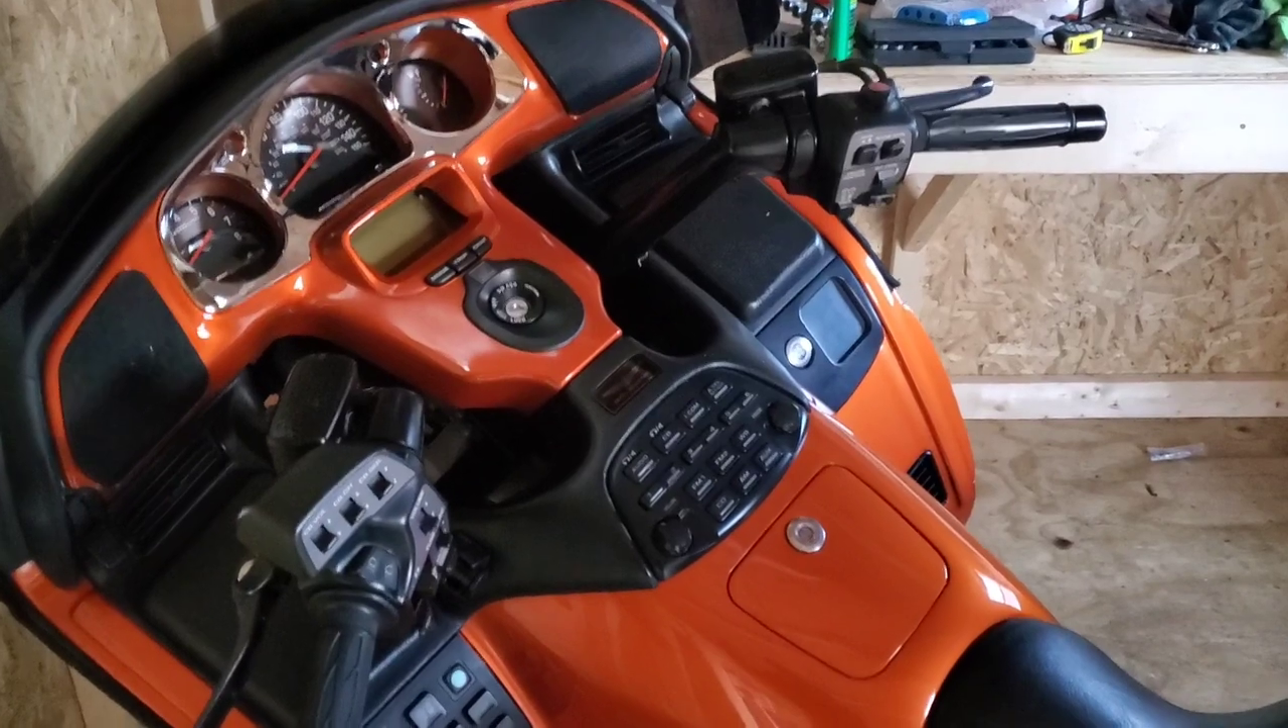But anyways the end result is that I also added the chrome bezel around the gauges but I think that just that just makes the bike look totally complete to me.